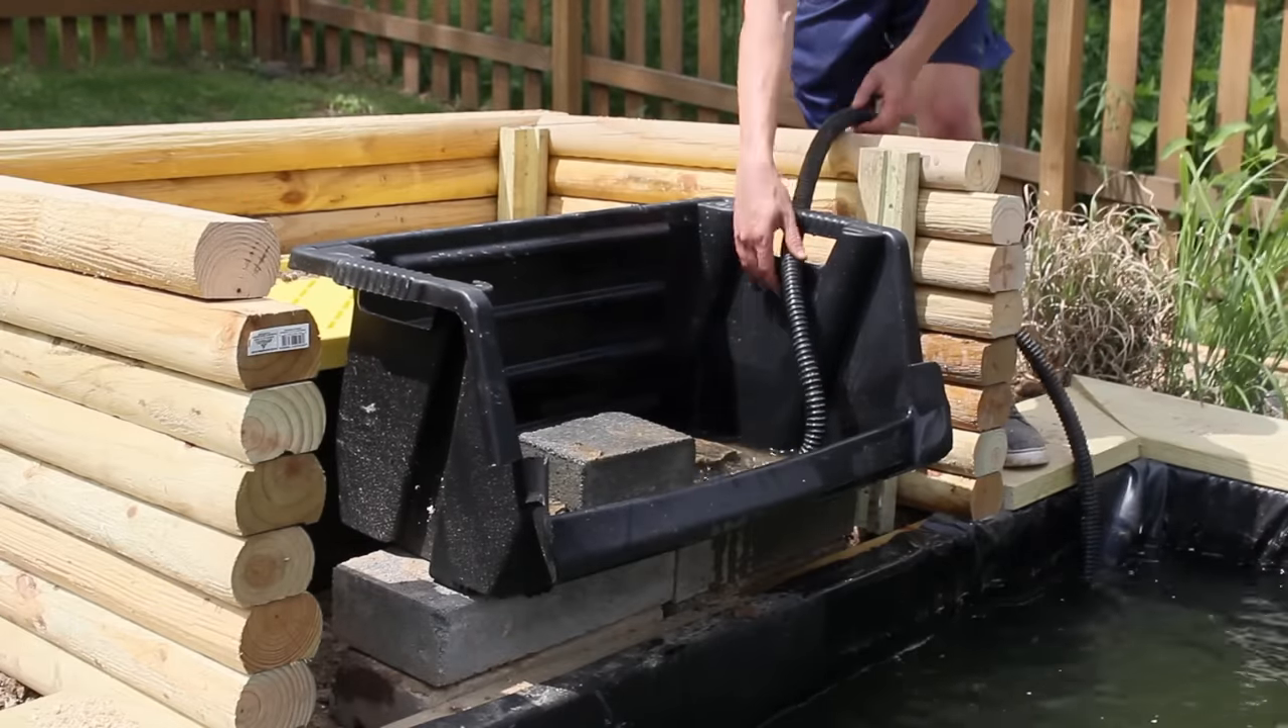To start, I stacked up a few bricks and set the spillway on top of them. I put the pump's hose through the side so that I could check the flow.